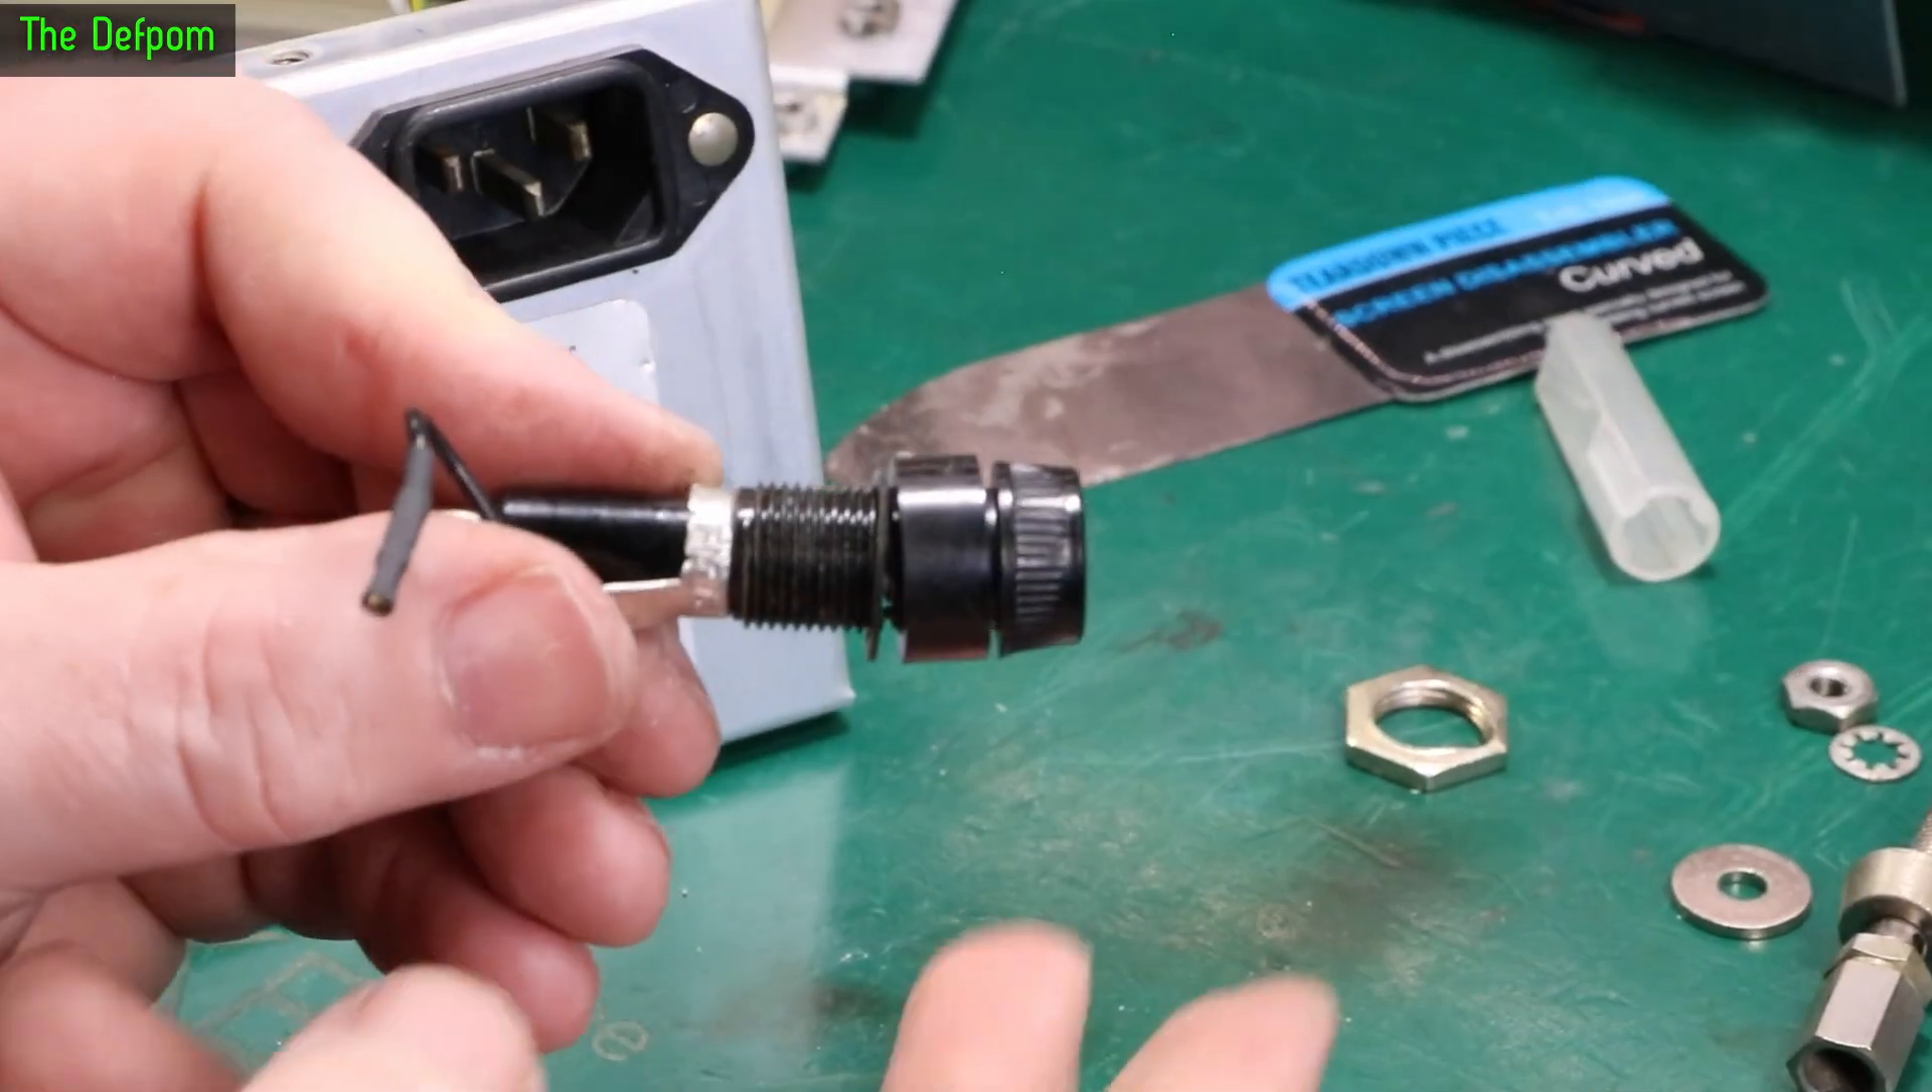So there's the fuse holder out.